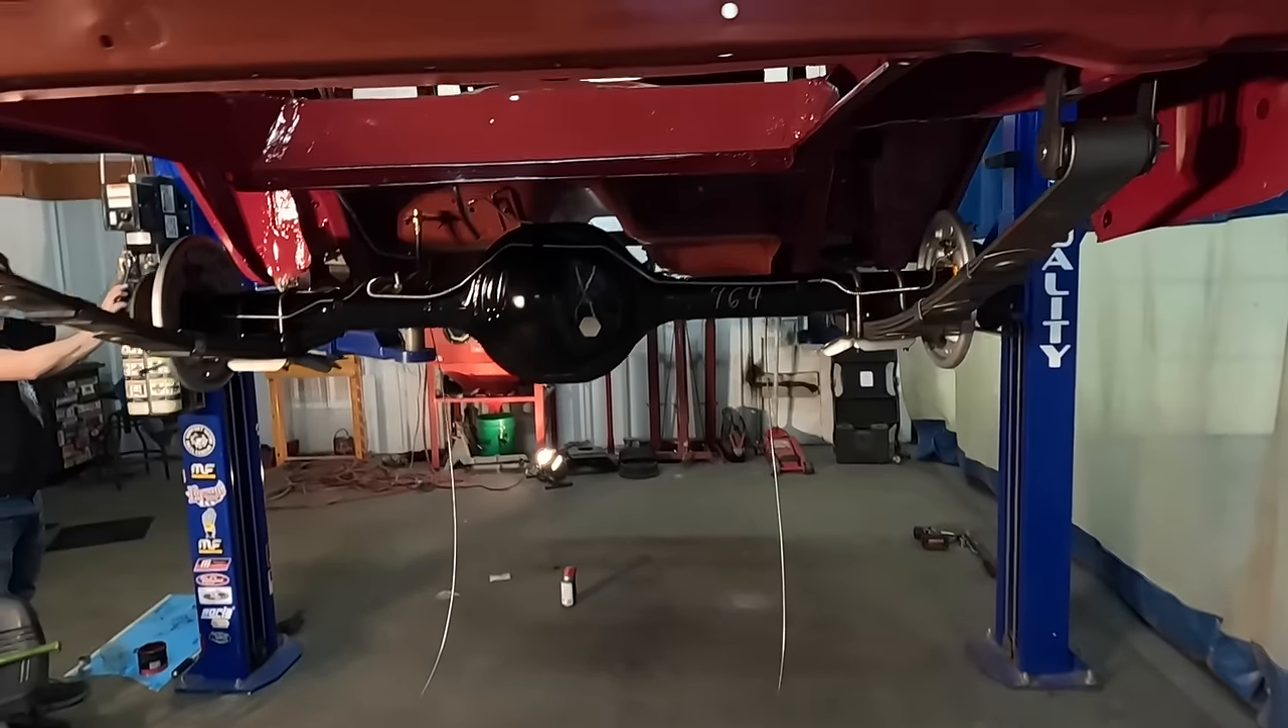Still hunting stock rims for the shelby so none to install yet but the car was a roller.